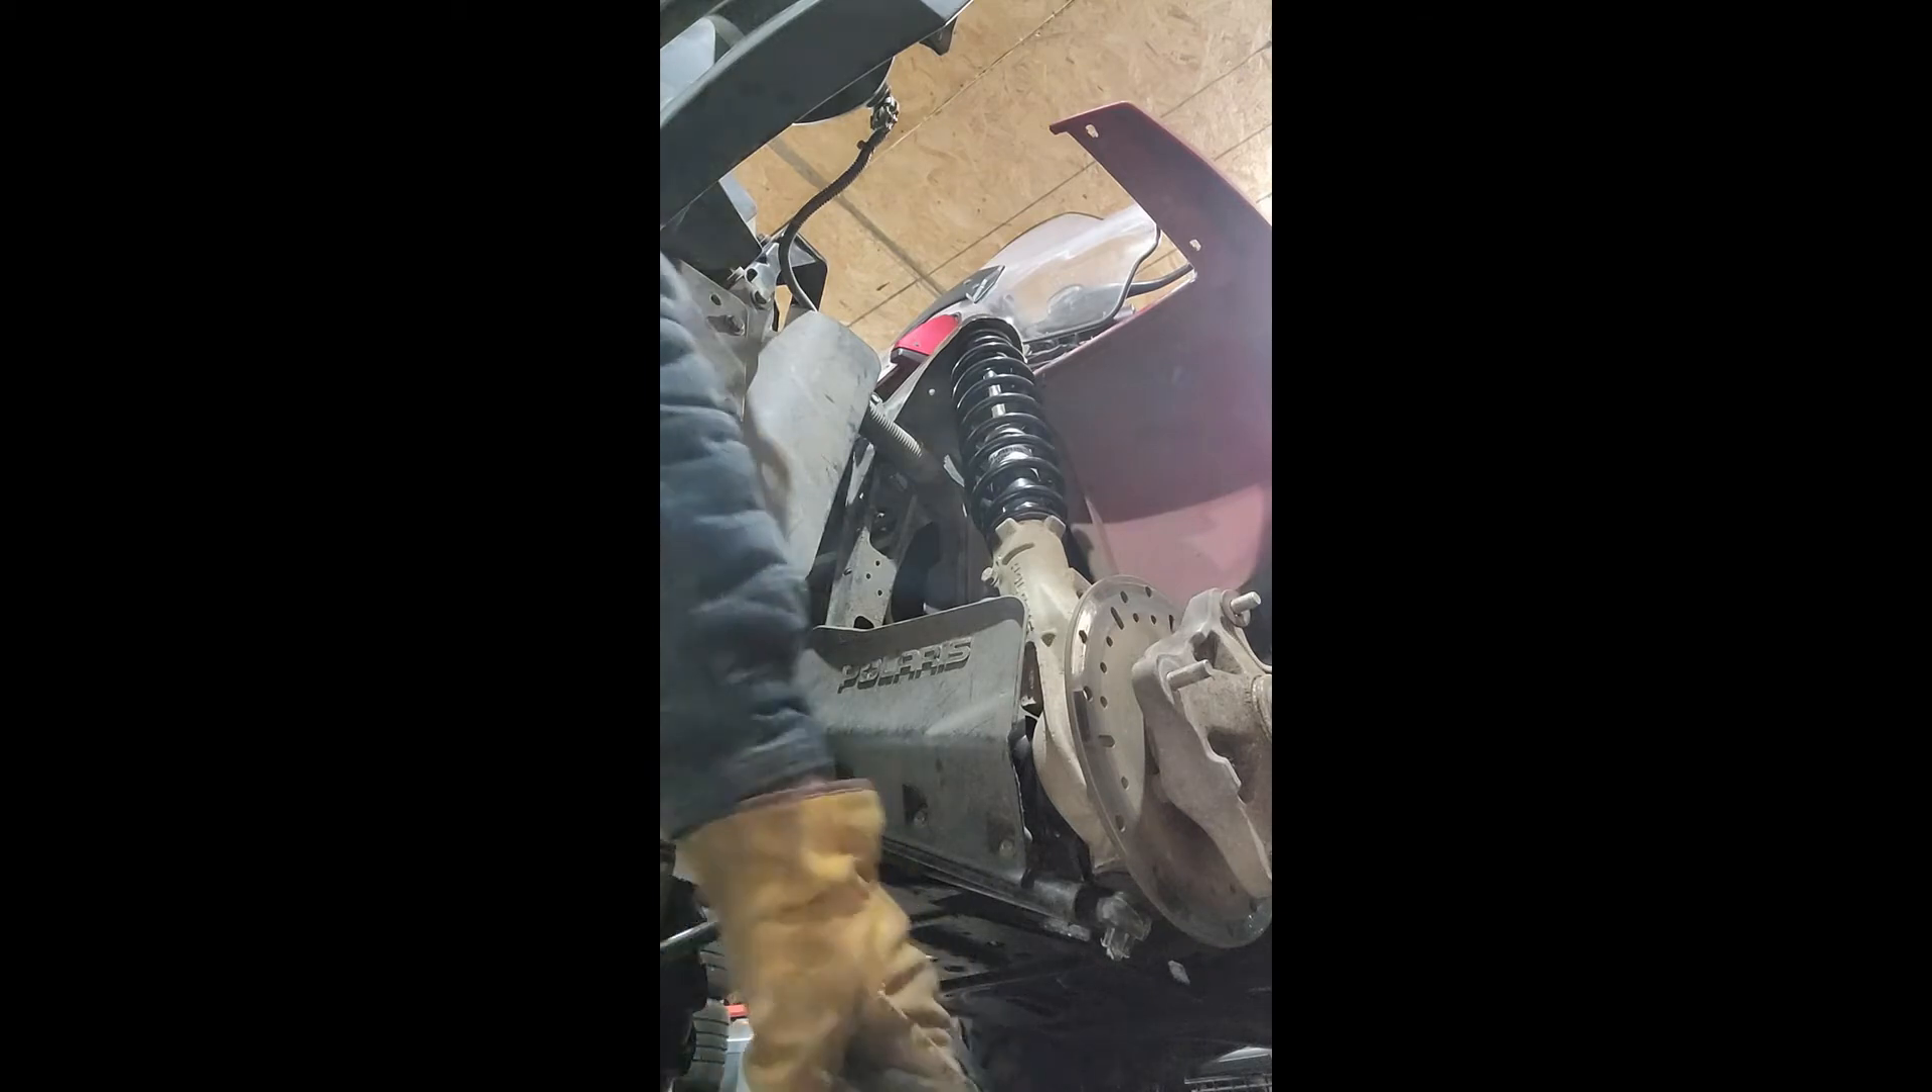It's just a matter of sticking our tire back on now.